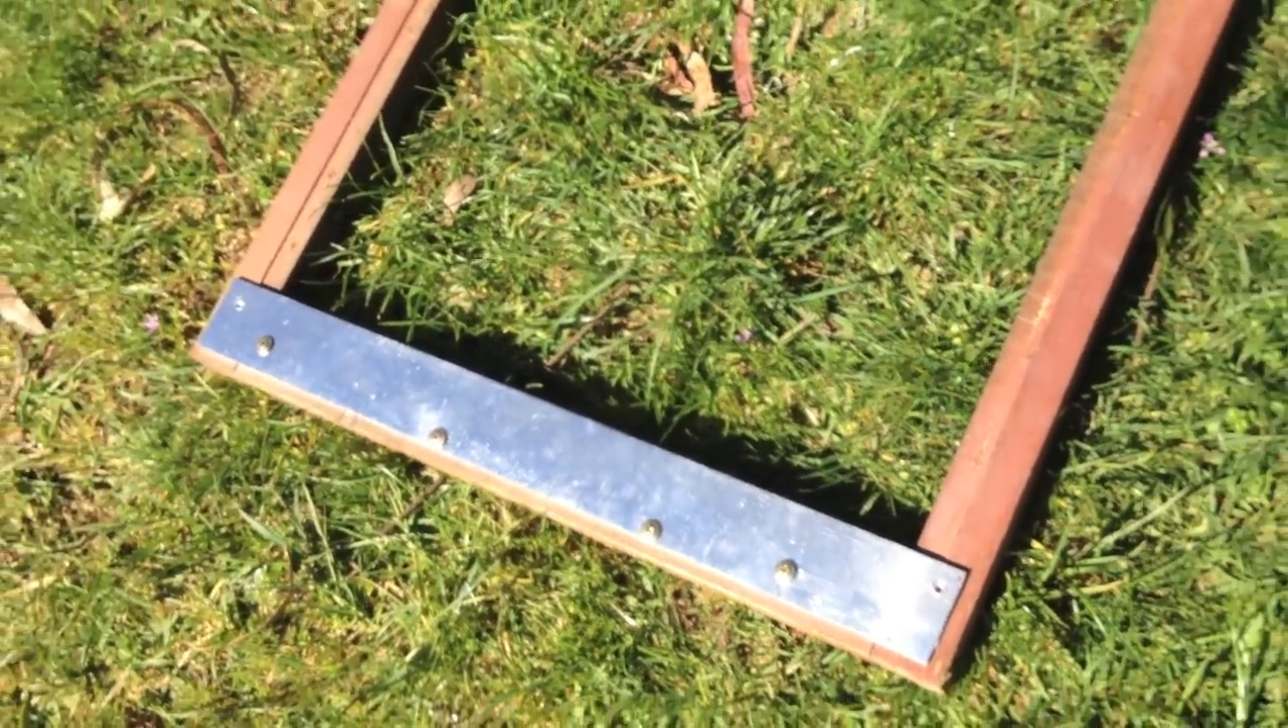I've just fixed the aluminium to the frame using some pan head screws as you can see here.